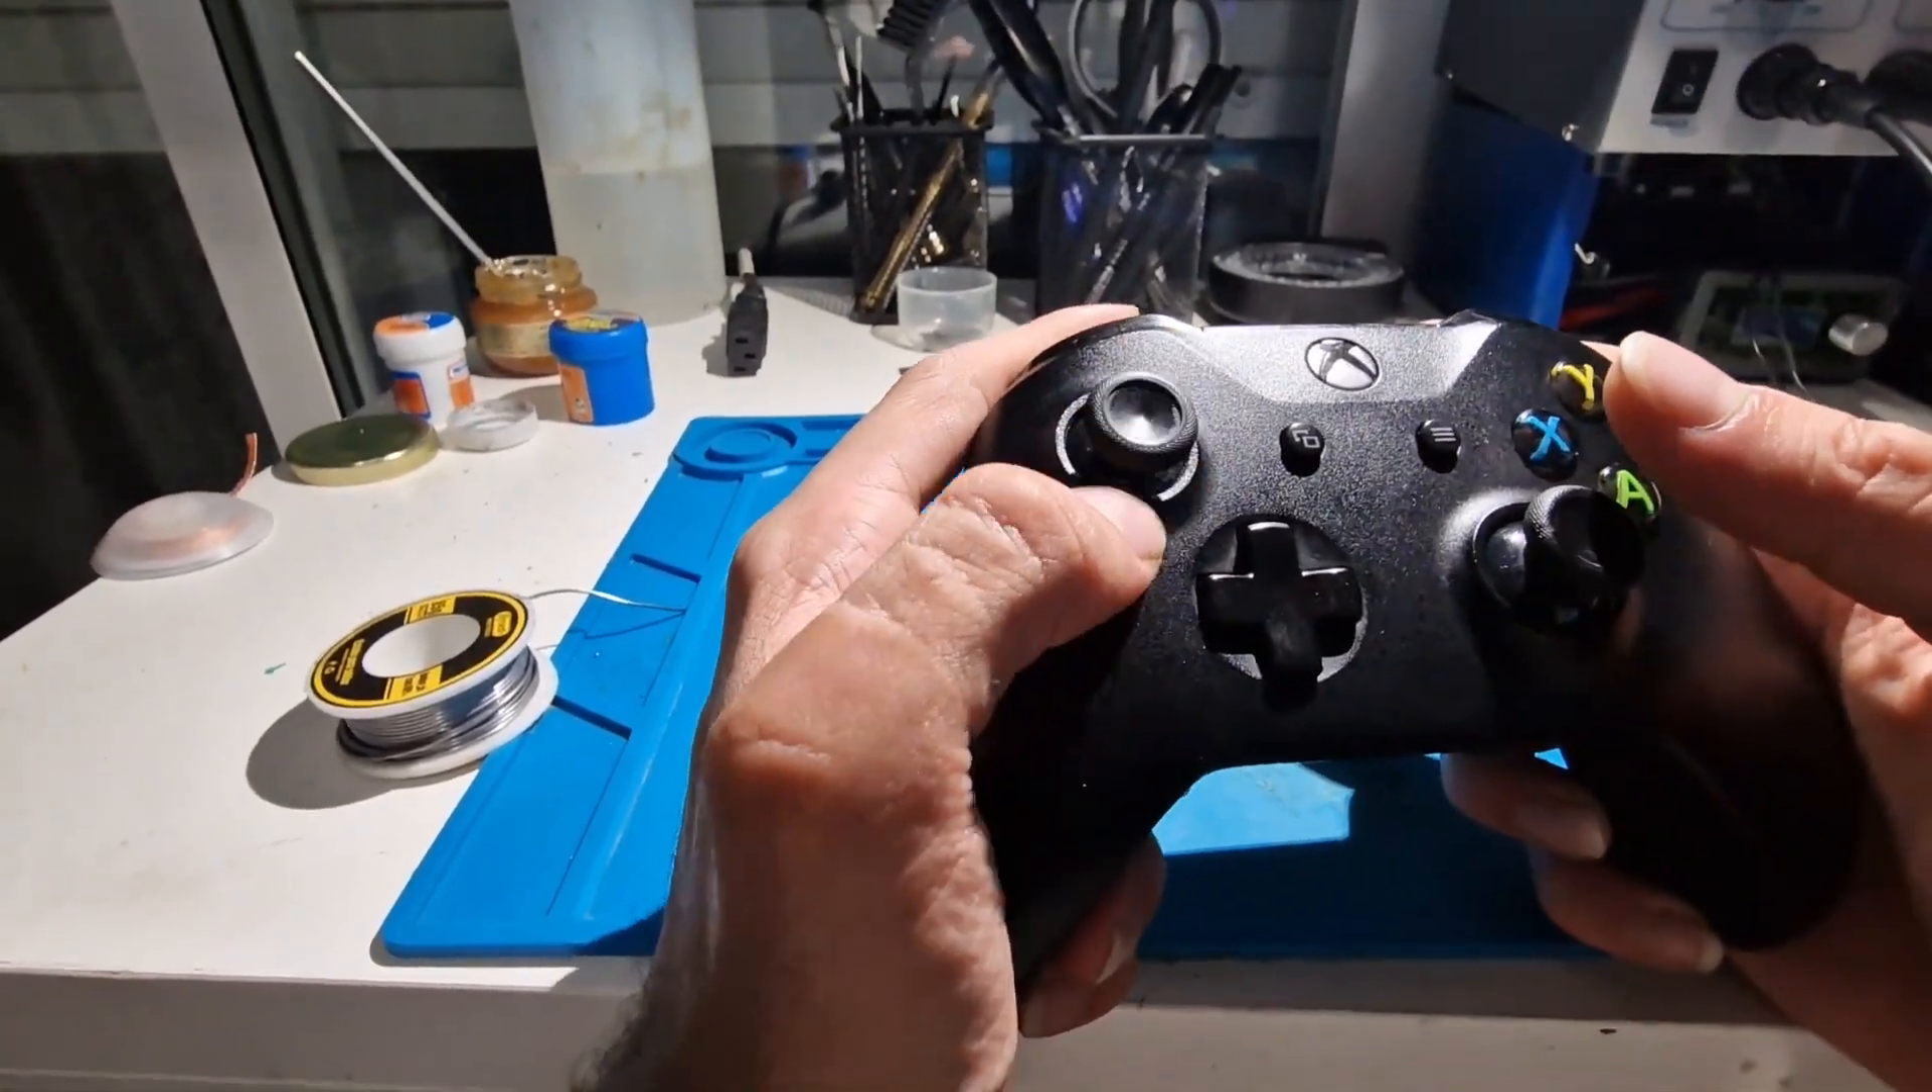Y listo, ya tenemos el mando montado al 100%.